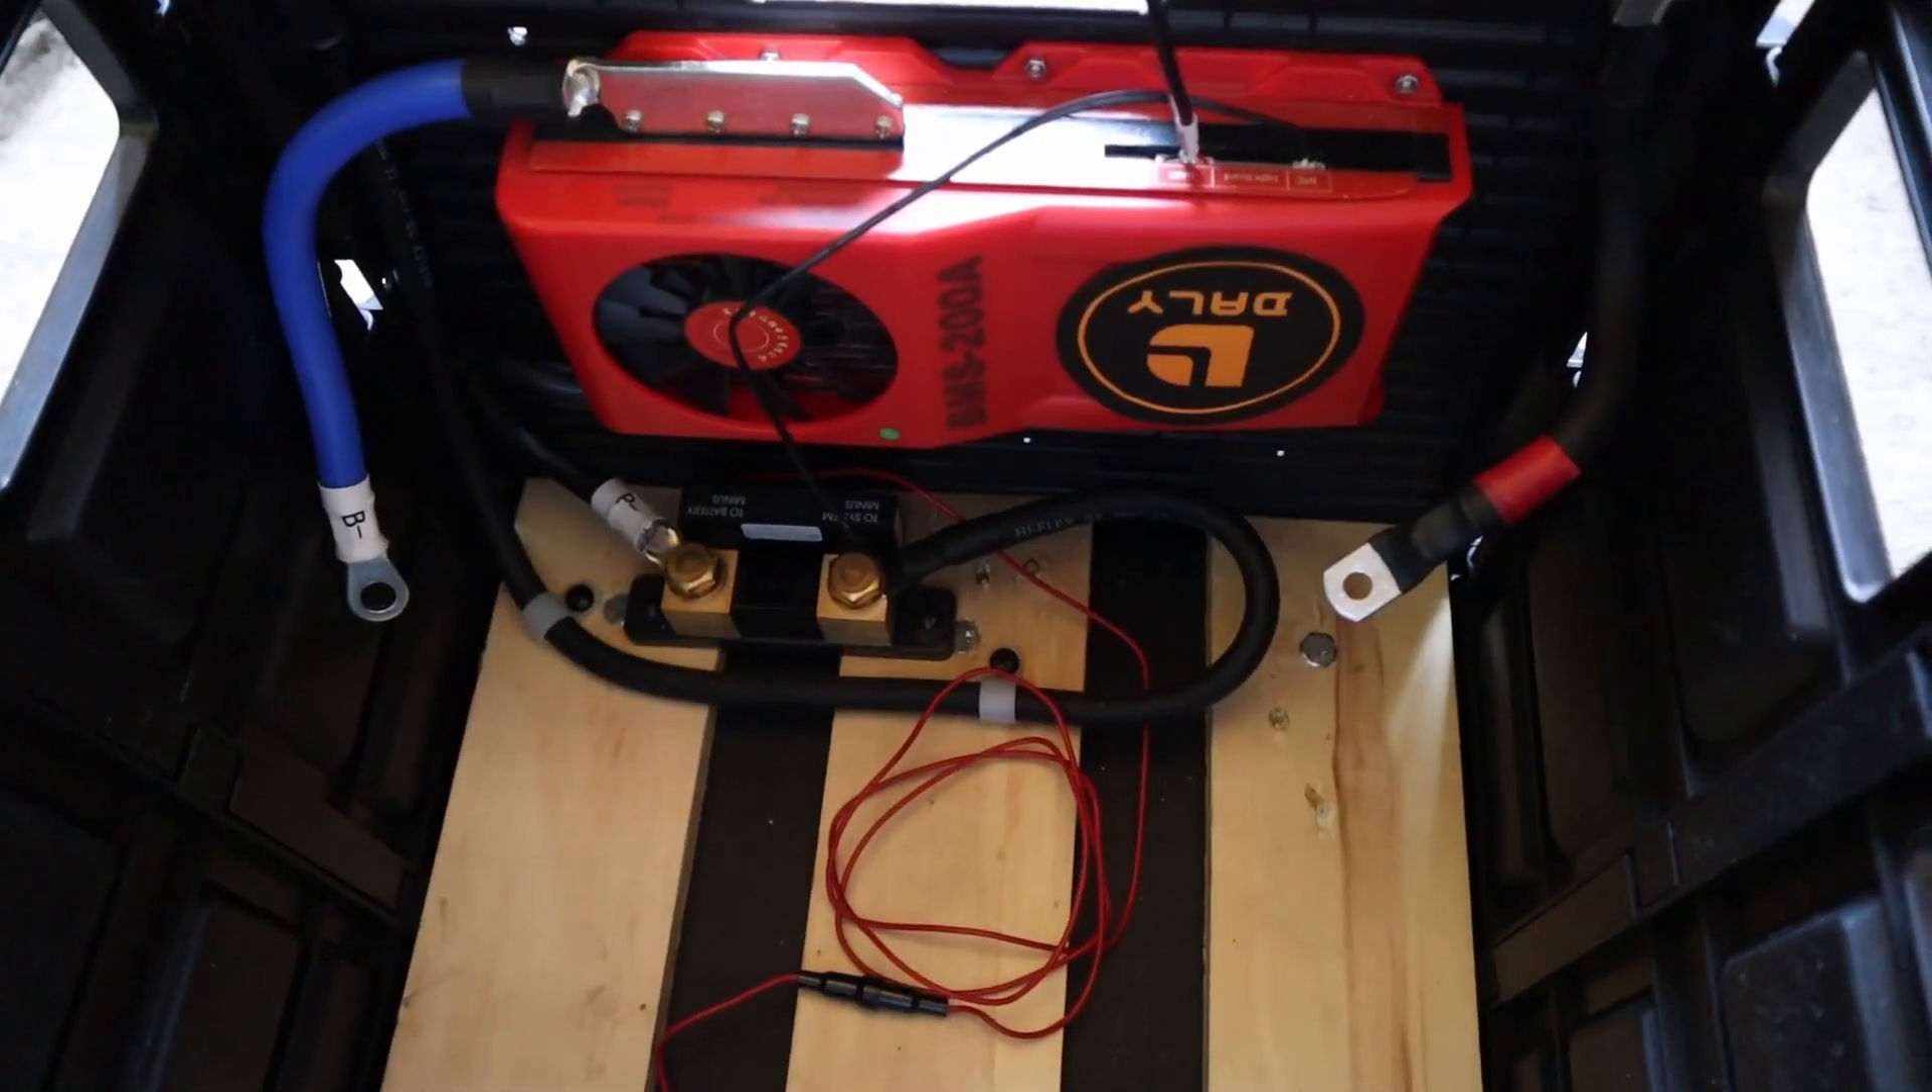Right, so I've removed all the batteries from the box as you can see, so it's easier to look around inside.